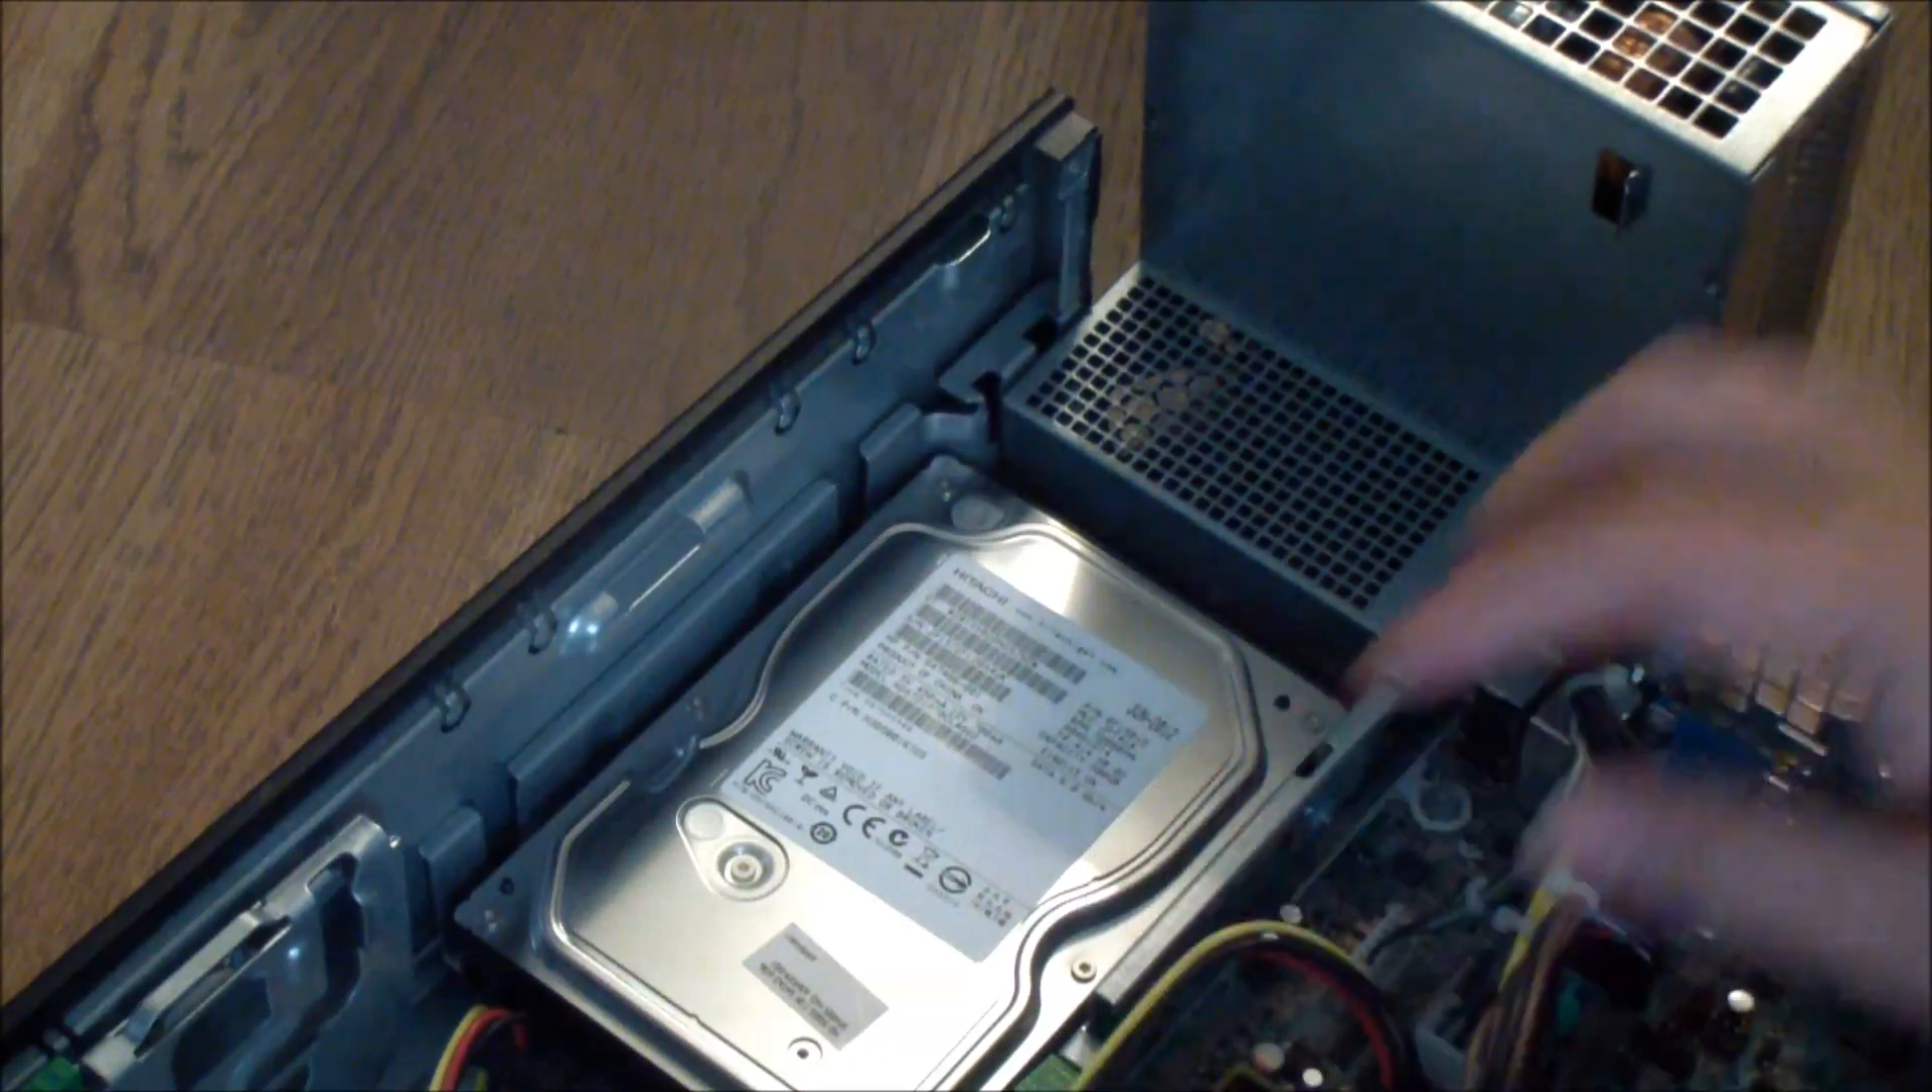And now the hard drive is in there.